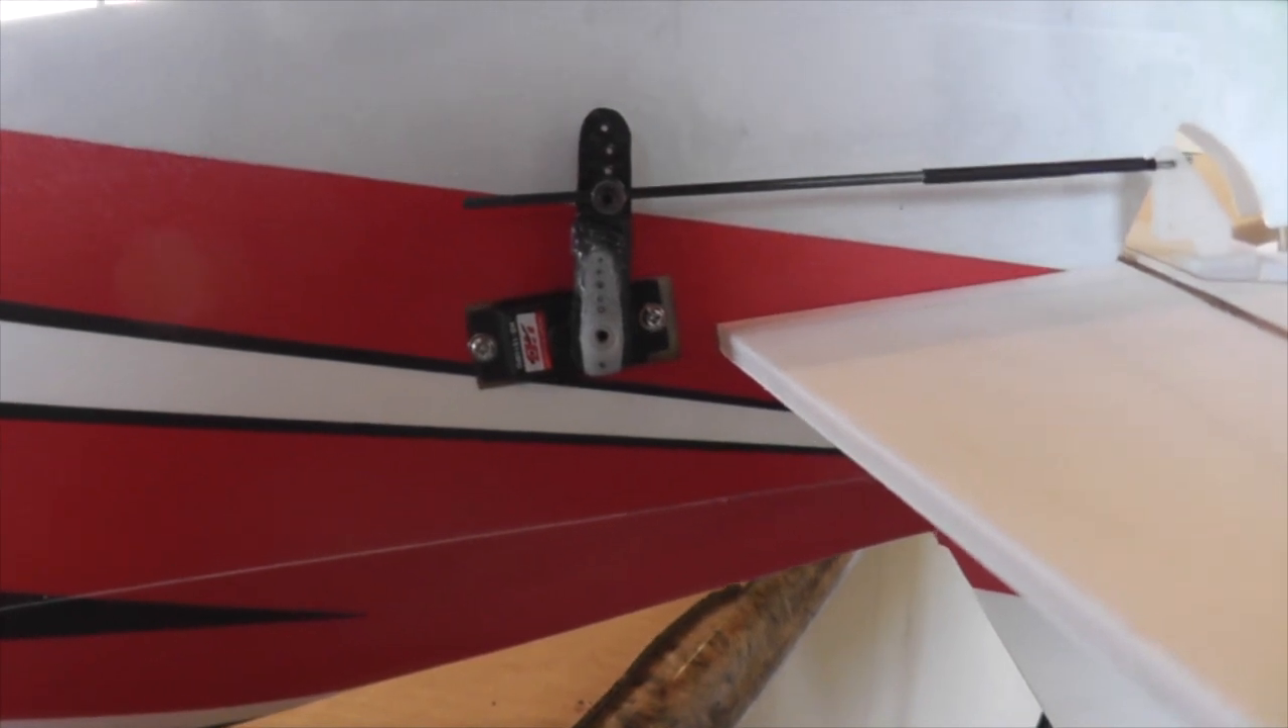So I've got the arm on the push rod.